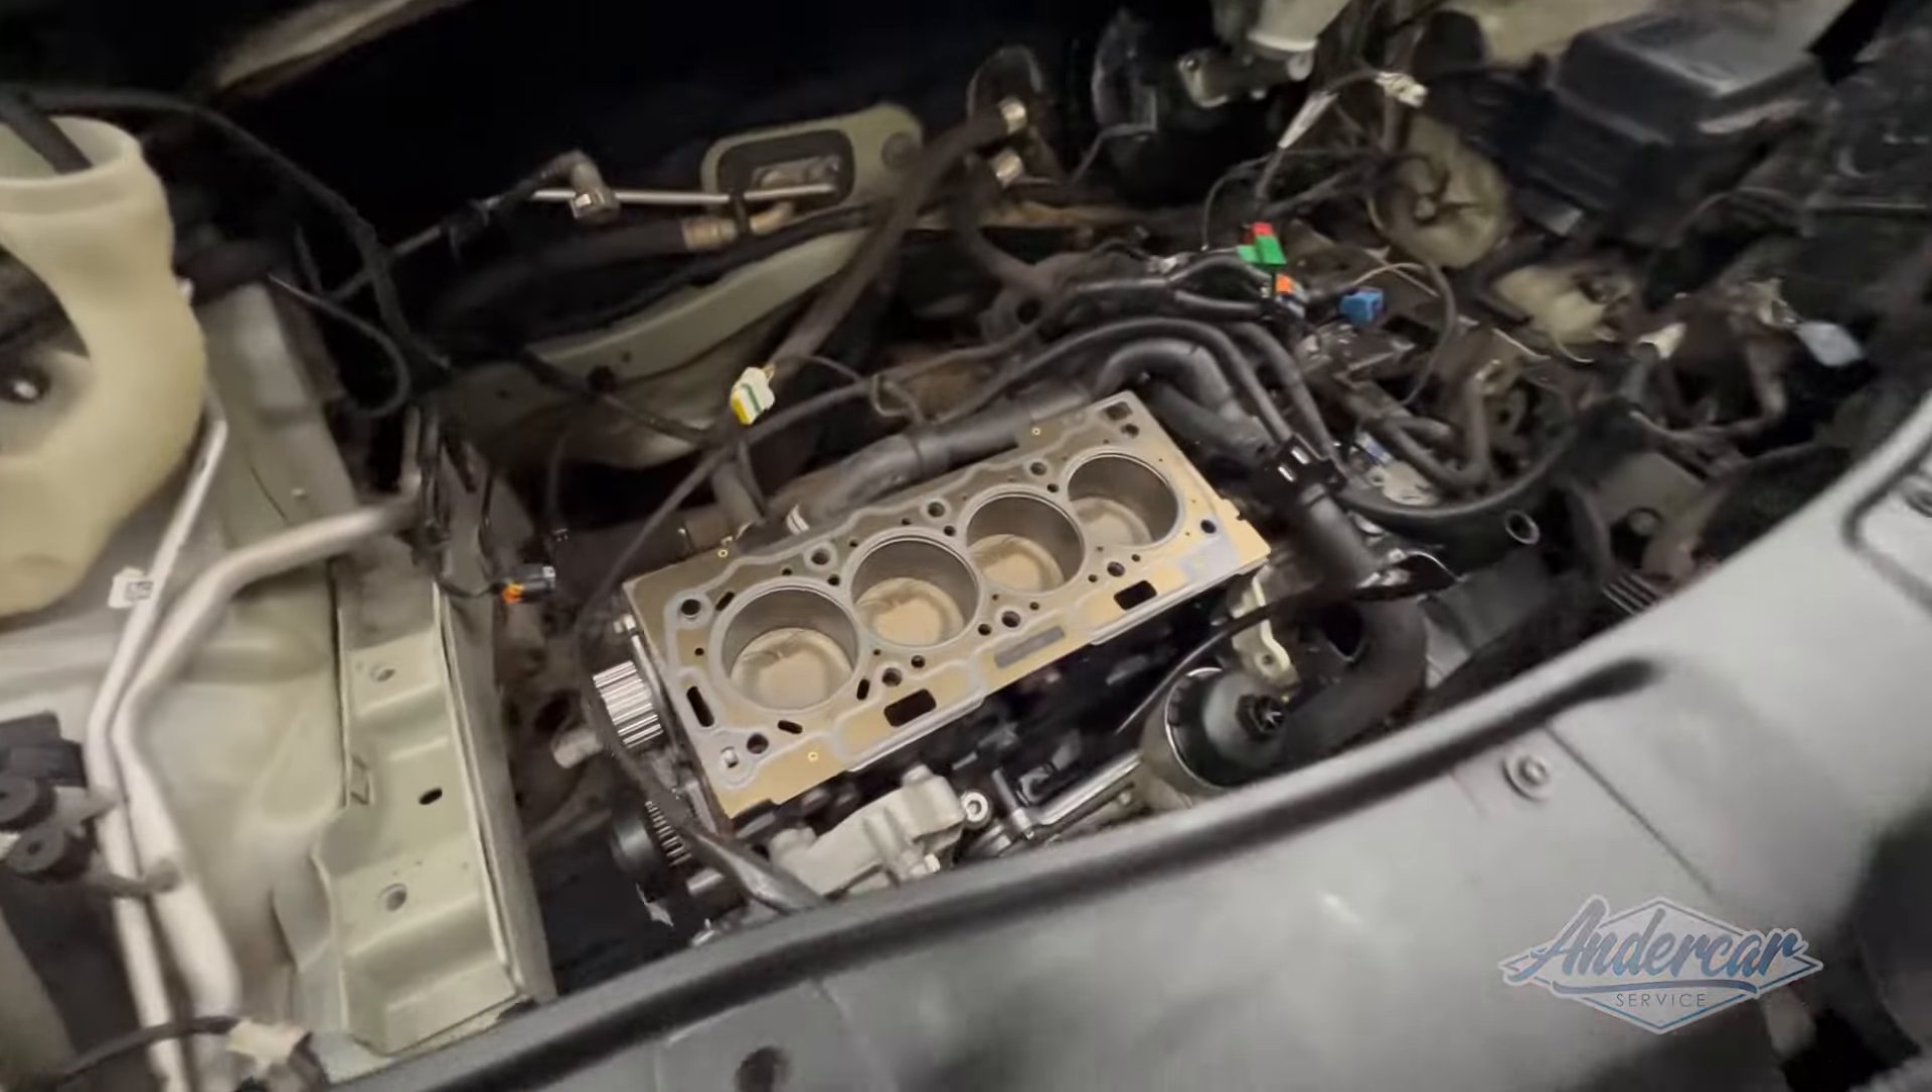Junta, já tá no lugar. Tudo certinho, ó.